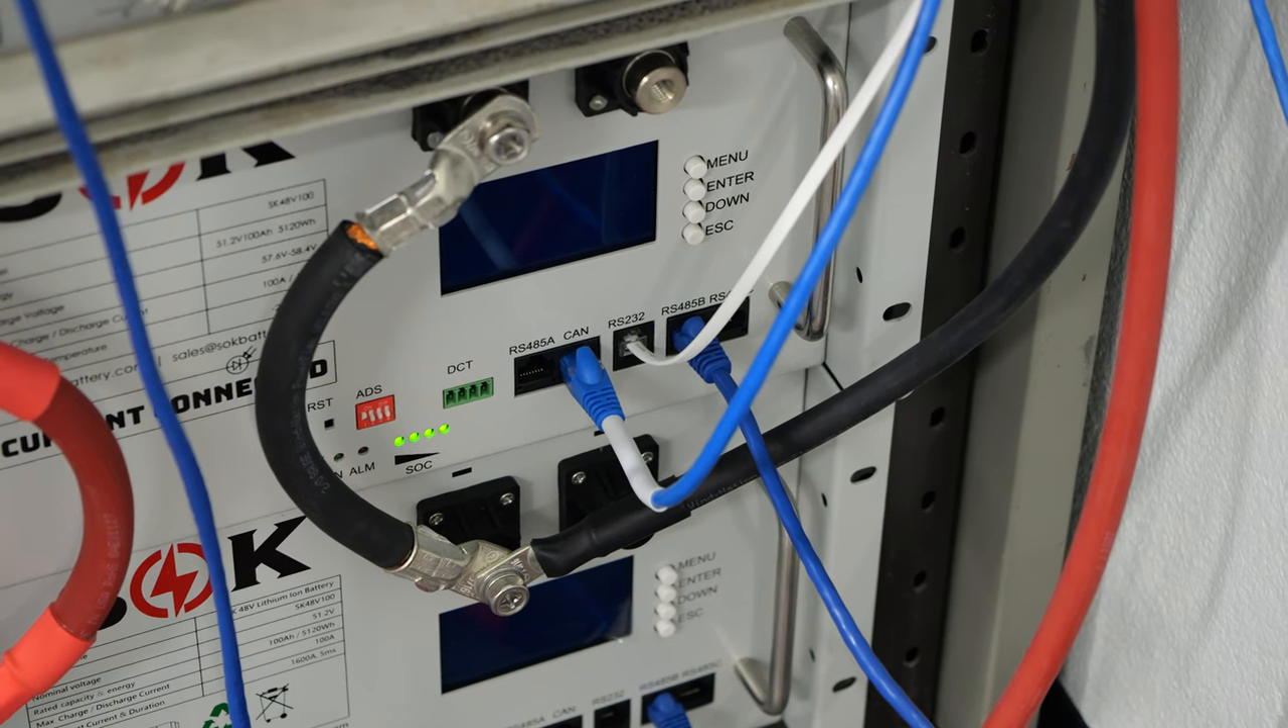I got my cables around the front, just kind of temporarily hooked up.